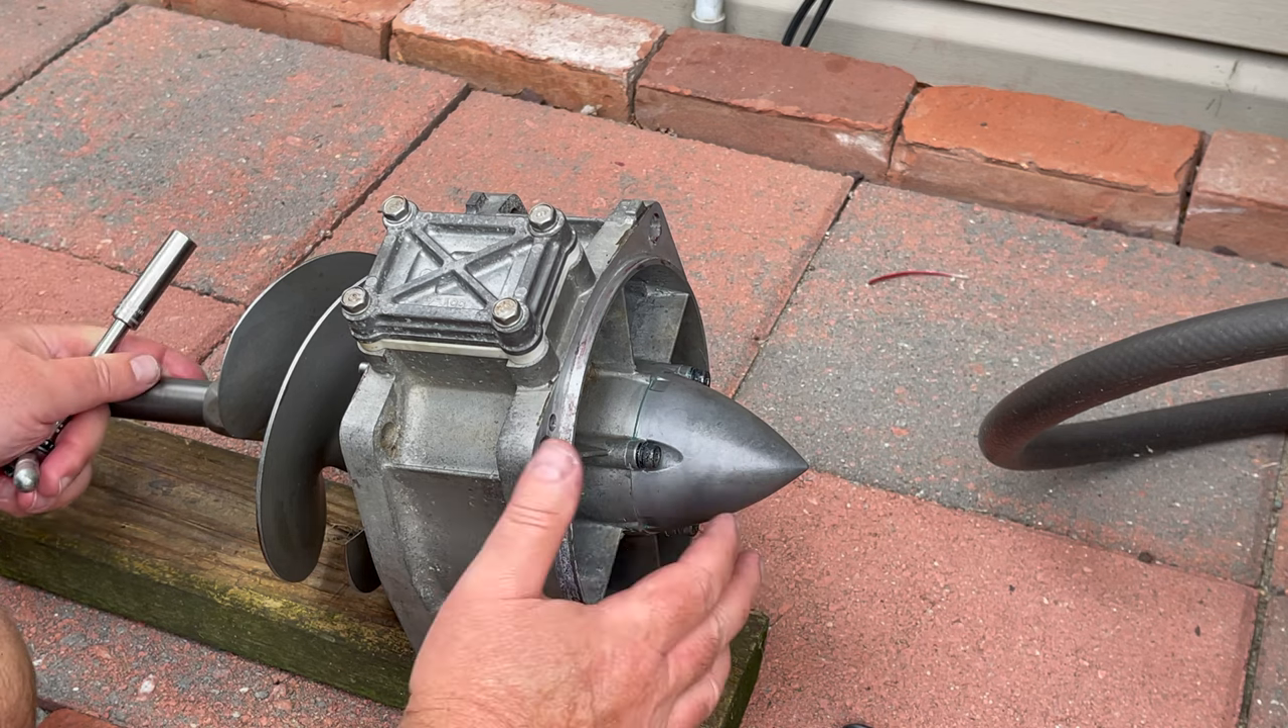All right. So, we got the cone installed, bolts are tight, thread sealant.